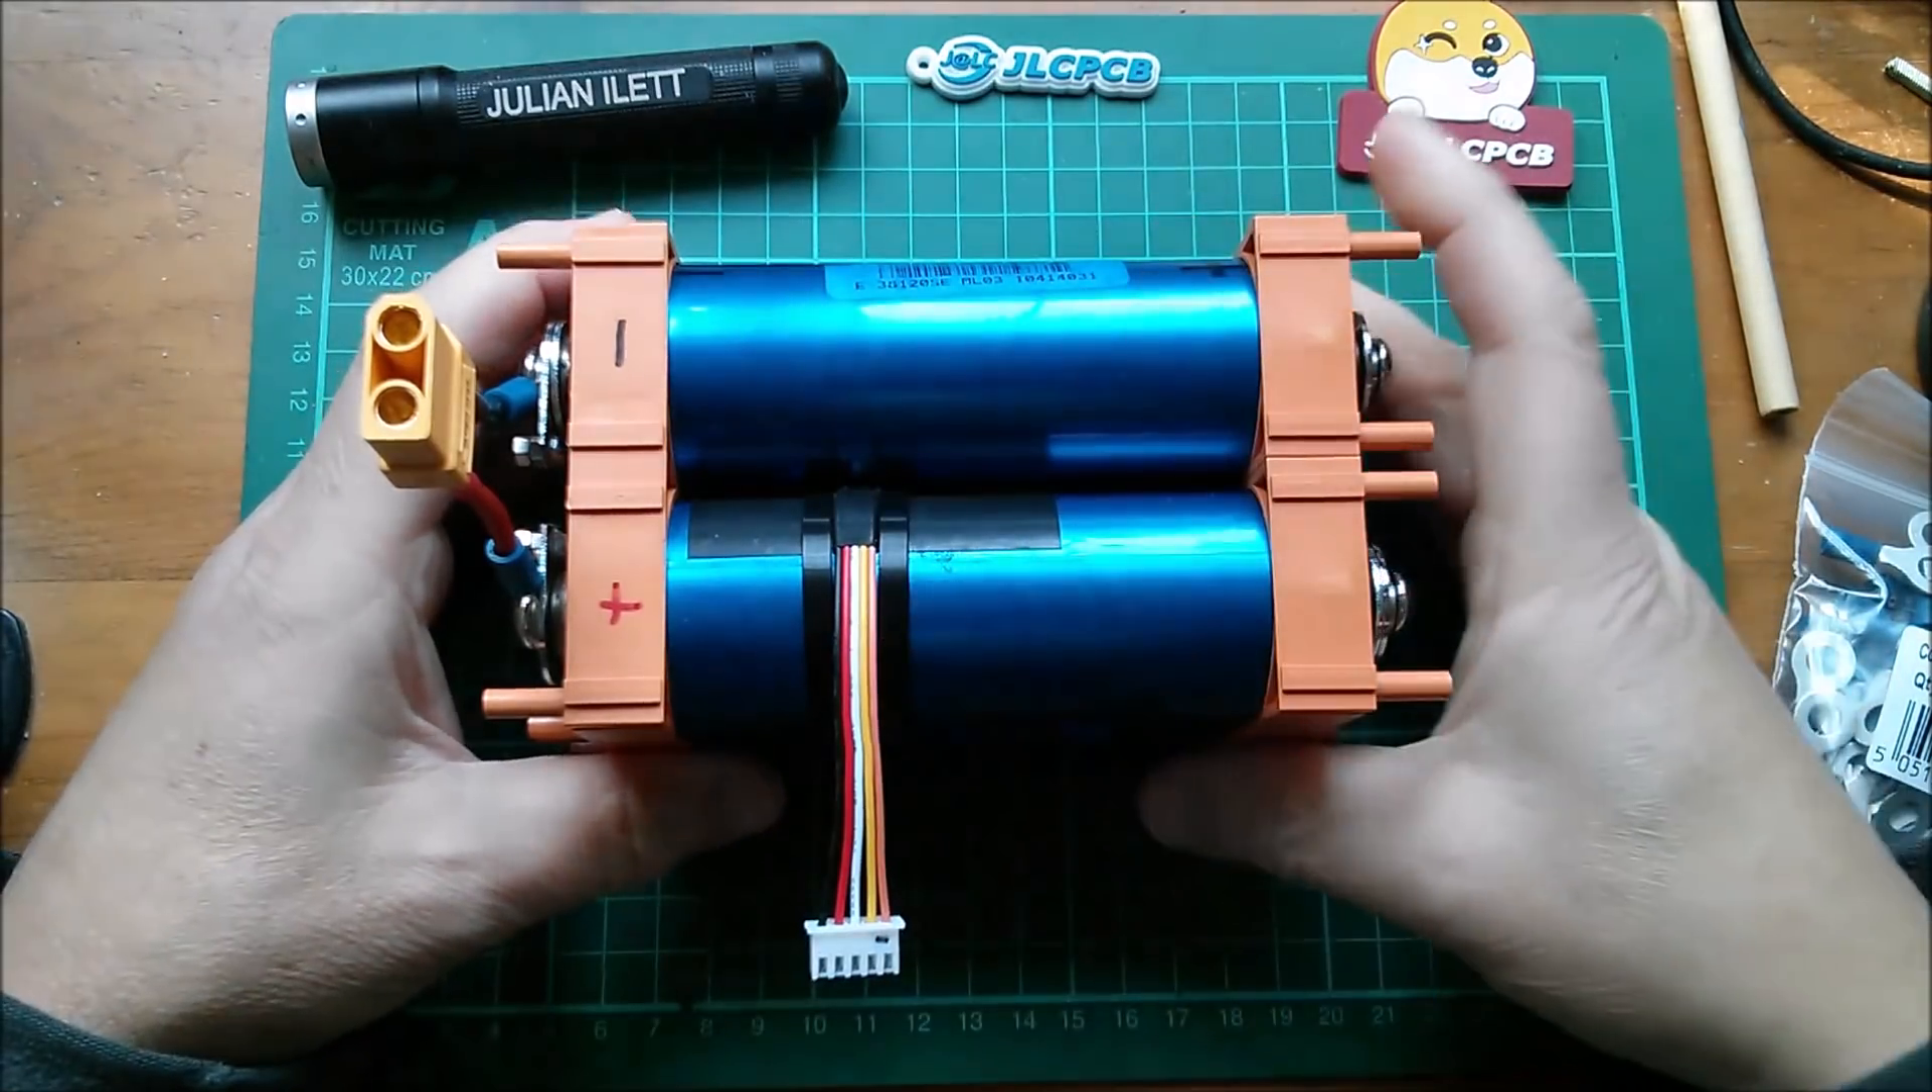Um i've put the balance lead on this one this is a five-way connector for four cells.